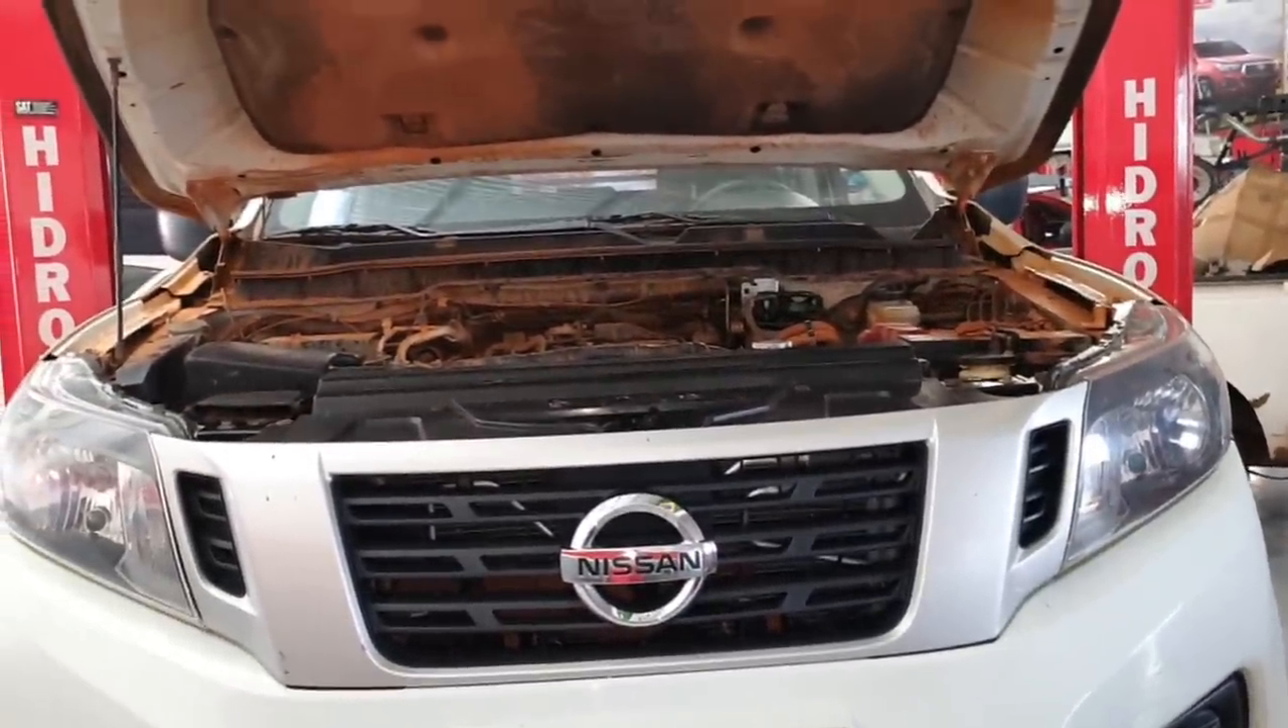Desmontamos a grade, colocou novamente no lugar. A grade no lugar, show de bola, né?